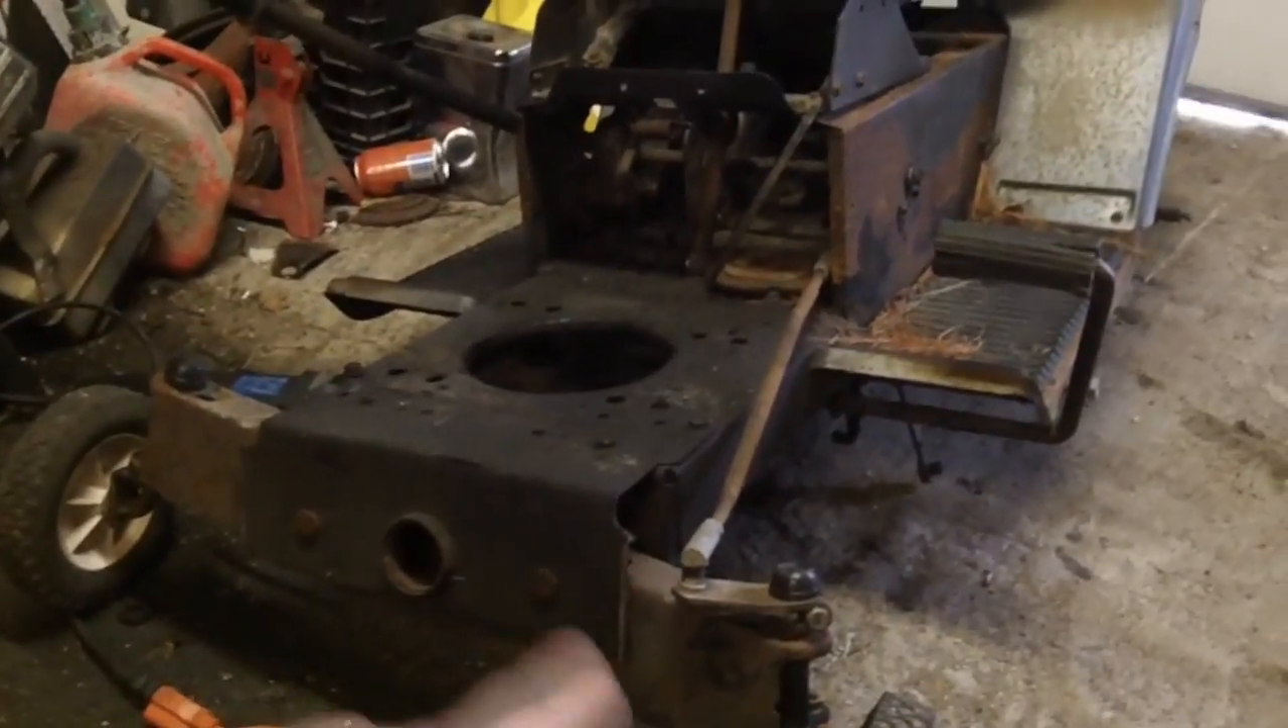So as you can see, we've got the whole hood assembly off of the tractor.